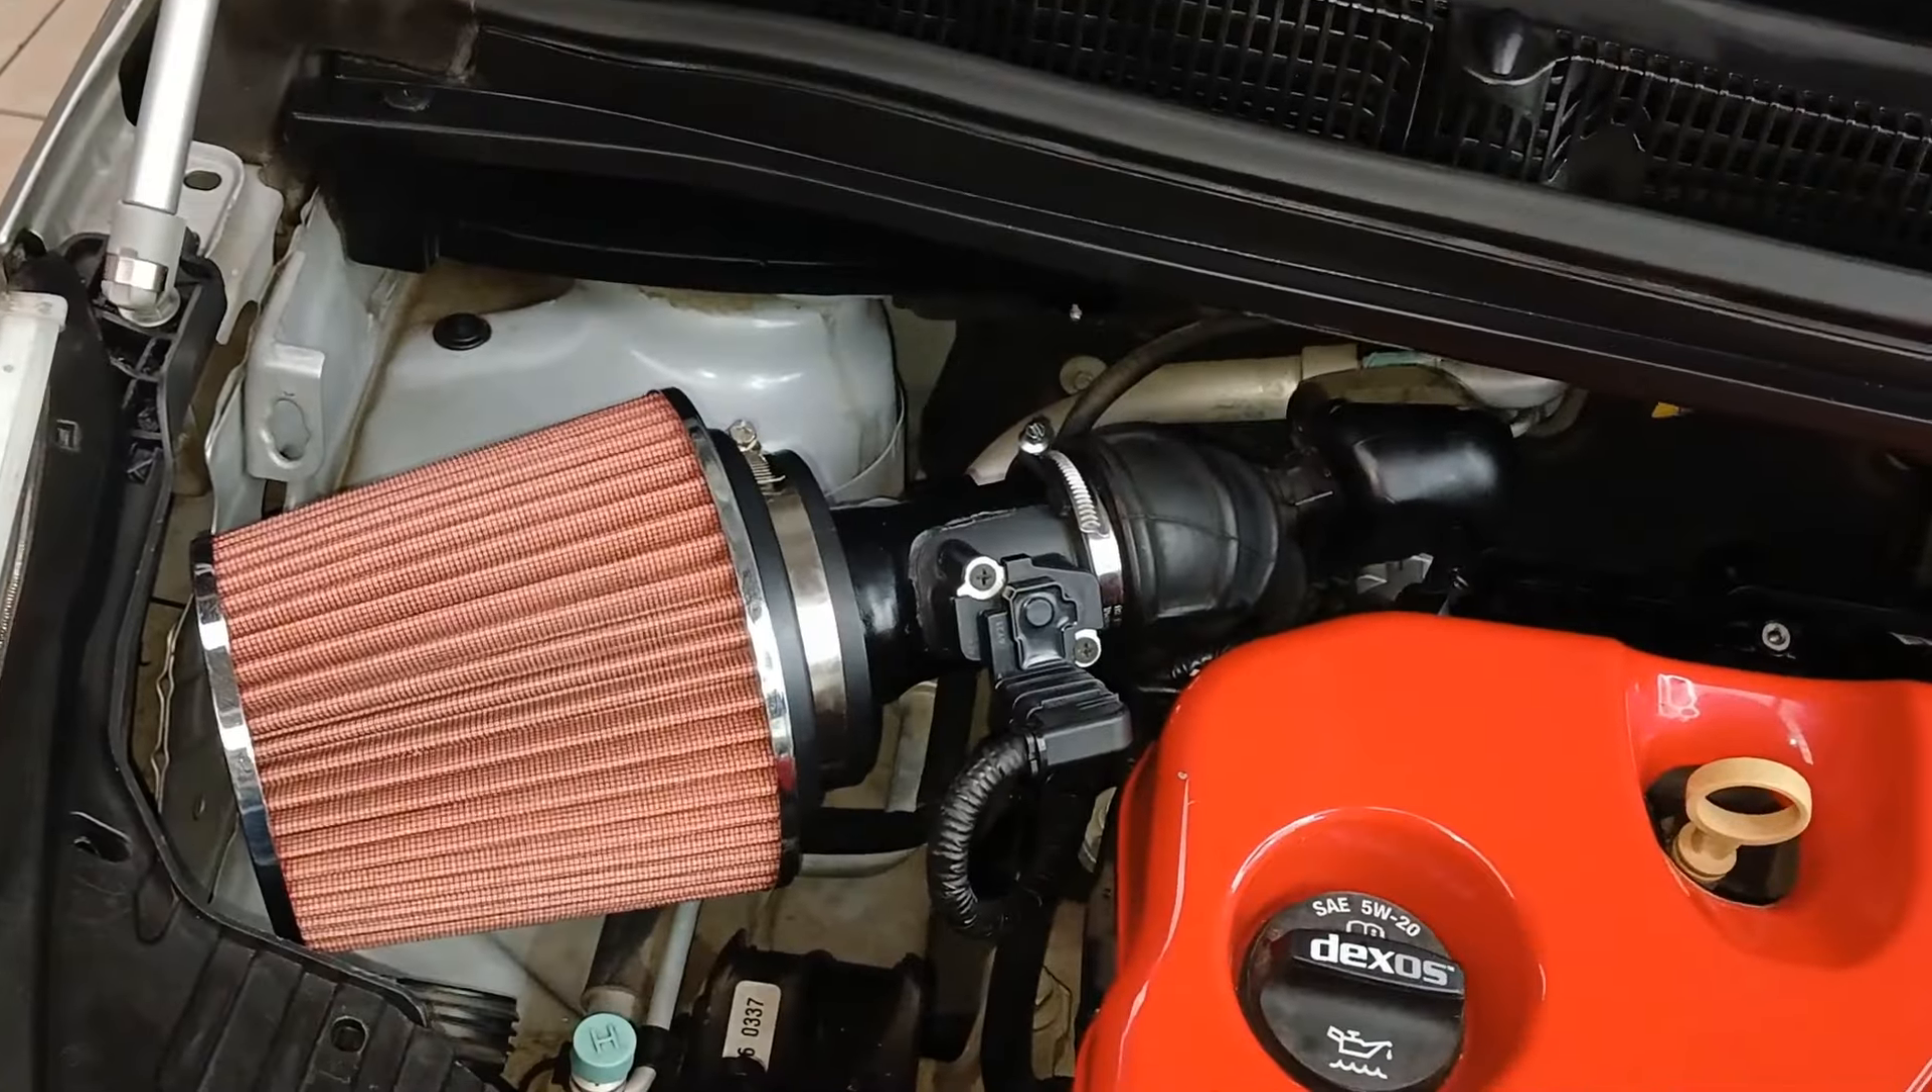Aquí ya quedó instalado el elemento filtrante.